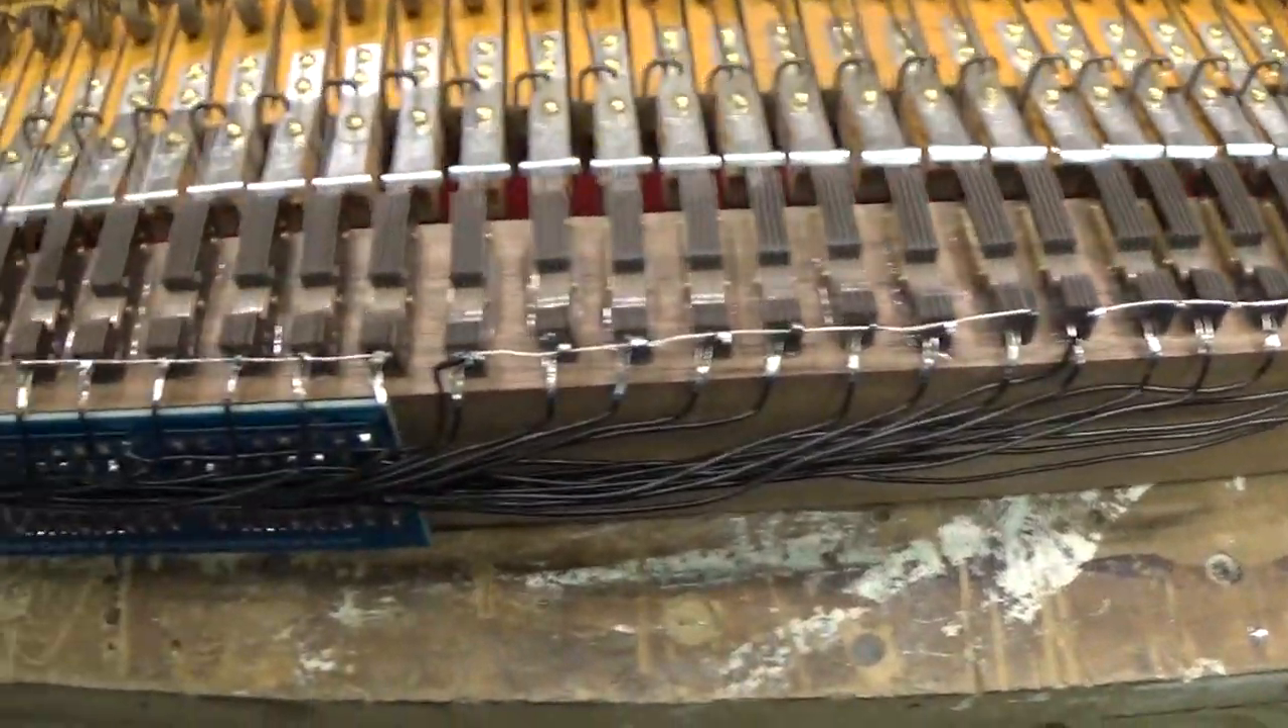I've finished wiring up all of the contacts now. As you can see, we've got a wire from each one.